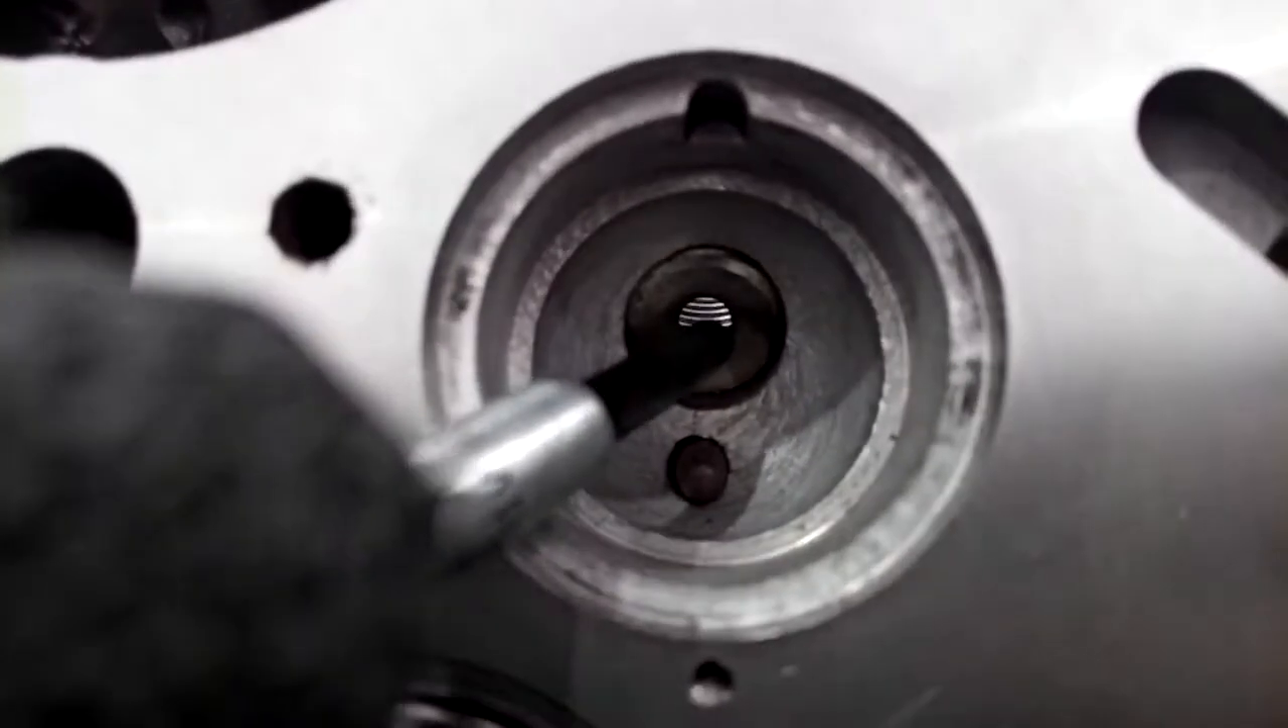Este otro hueco es donde está el inyector. Ahora no está colocado.